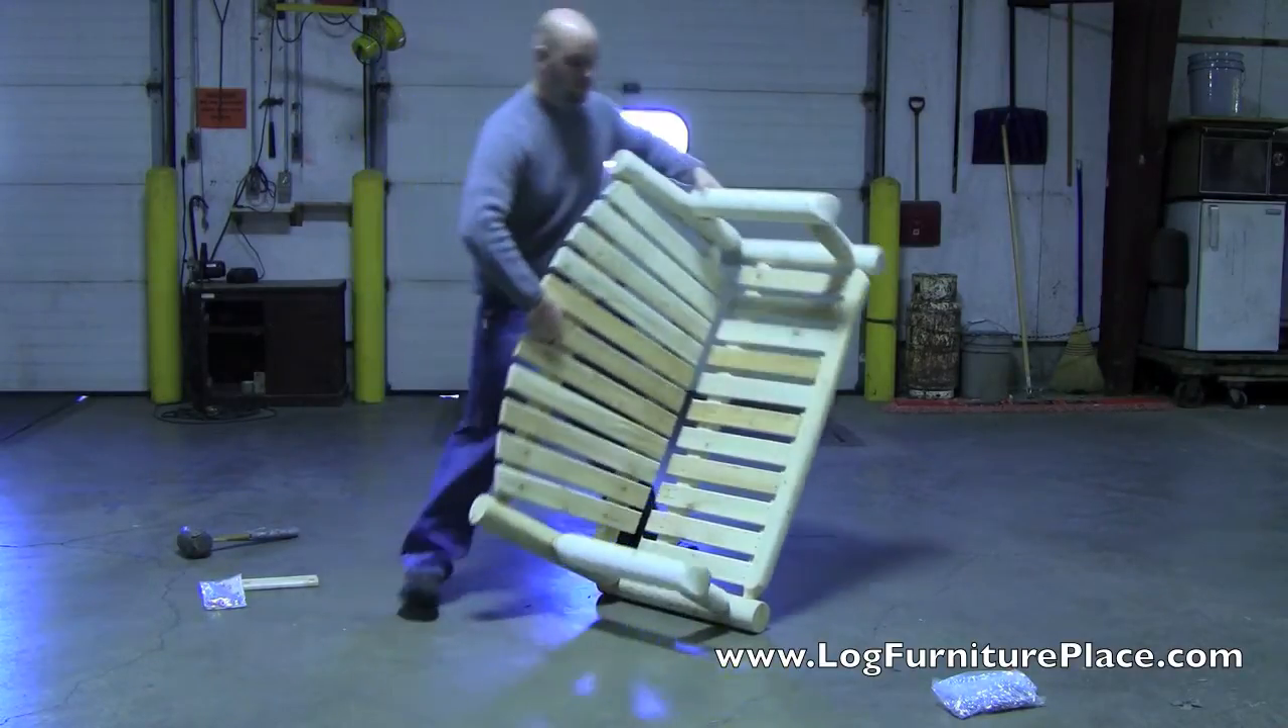All right and then your porch swing is all together.